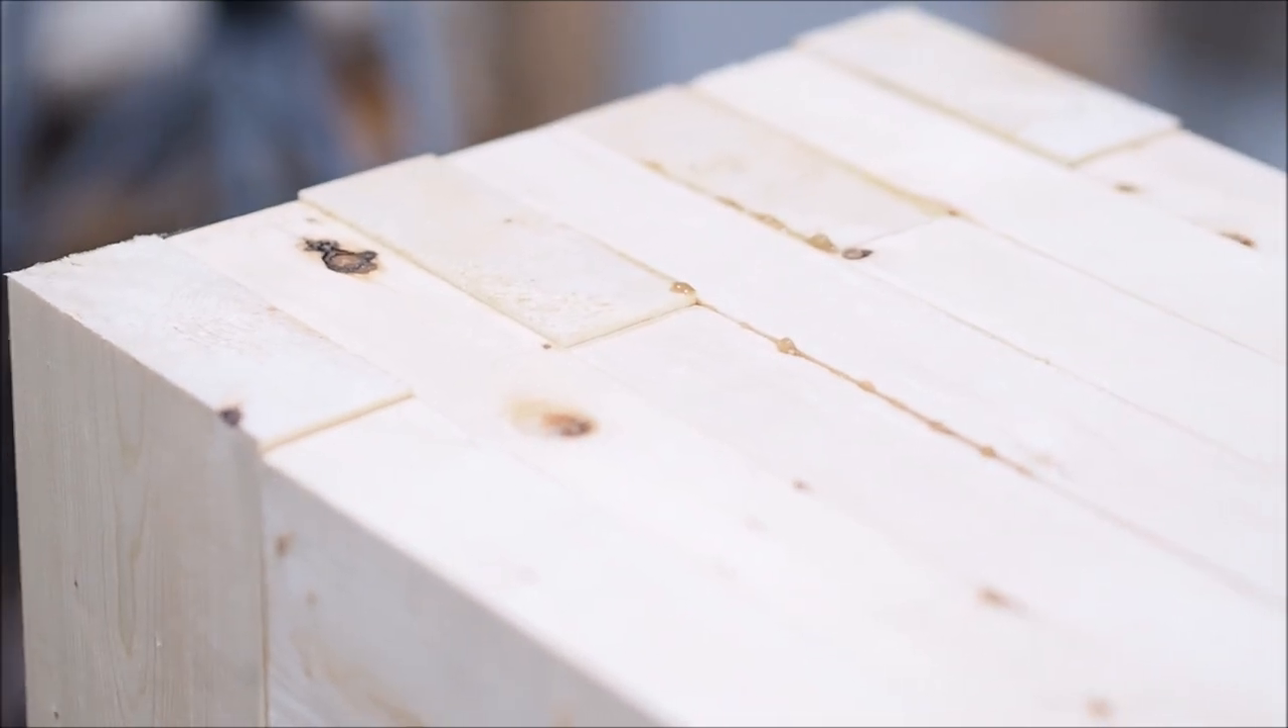Now I've taken all the clamps off and as you can see there are some imperfections some boards a little higher than the others but that's not a problem we can fix that with some sanding.